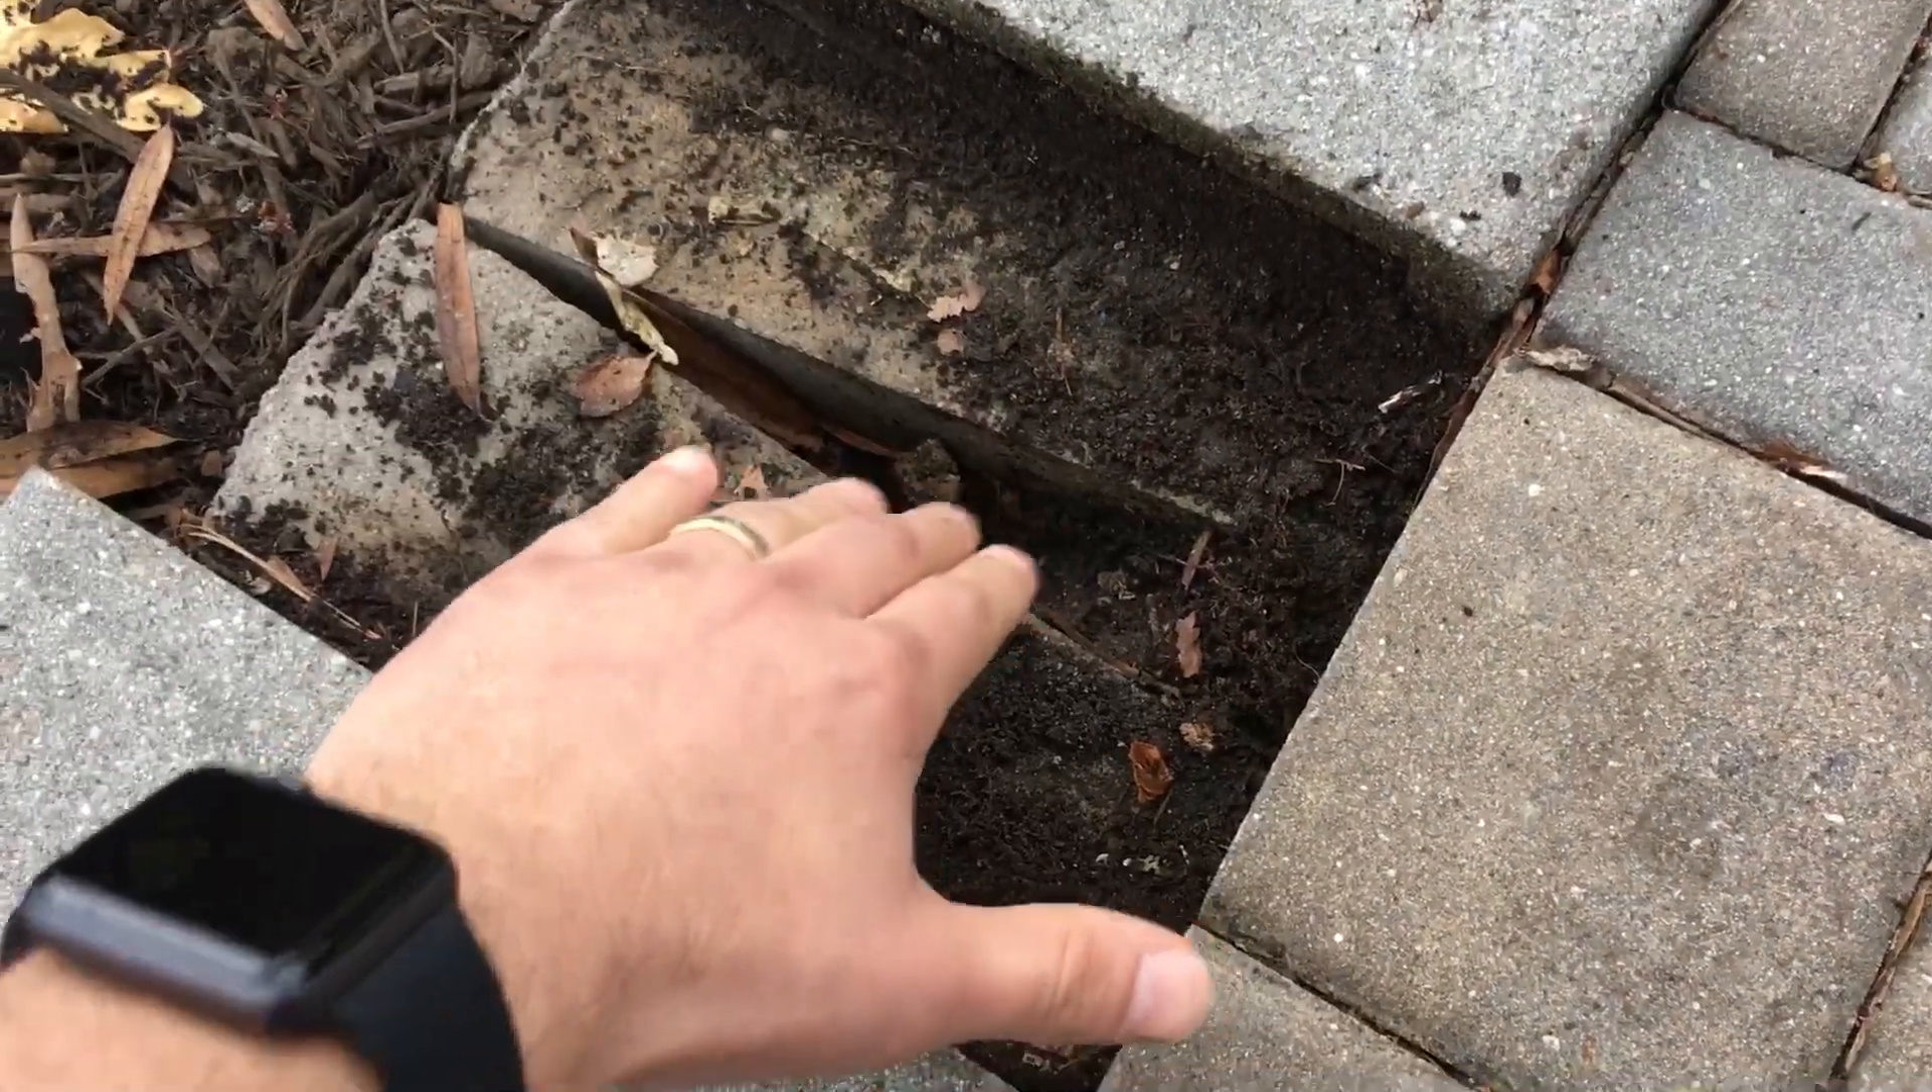So first you can see here that this void is here in between of these blocks.